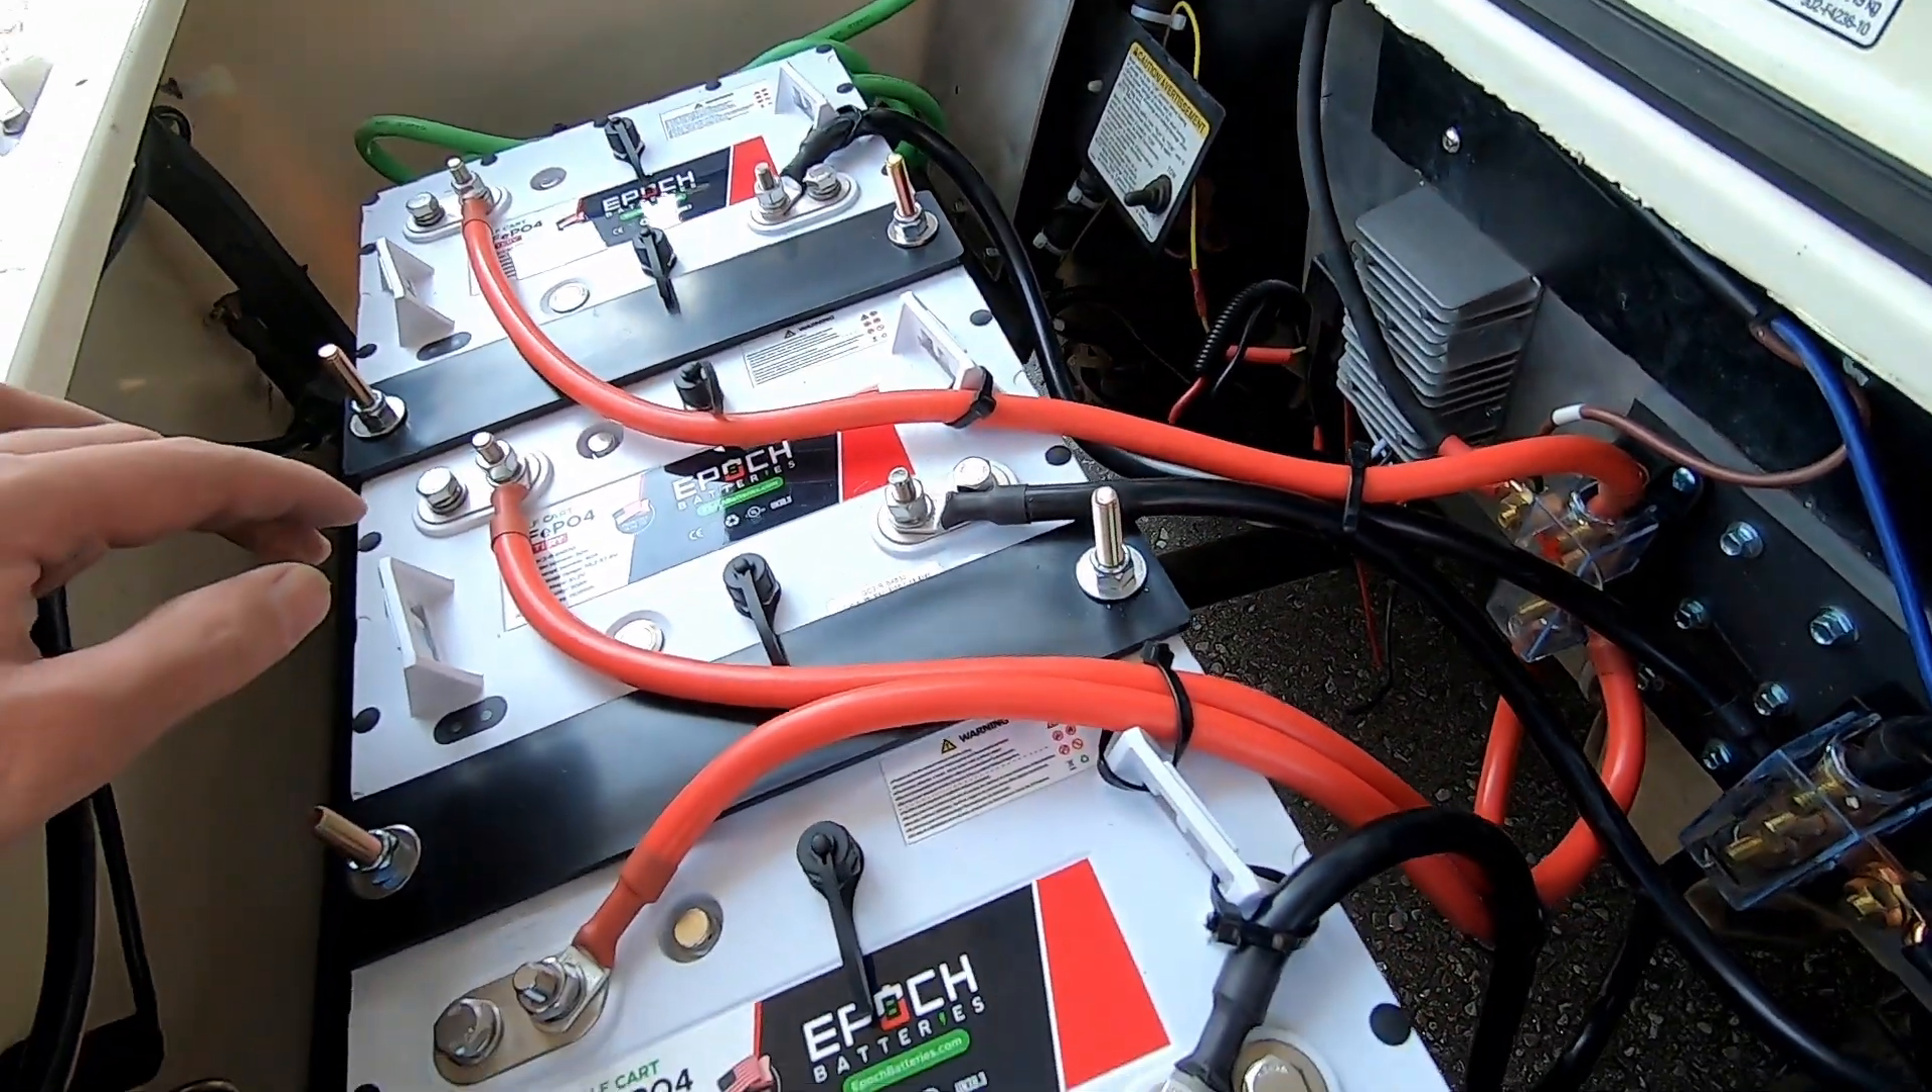But I have all my battery cables connected. I went a little bit overboard on the zip ties.